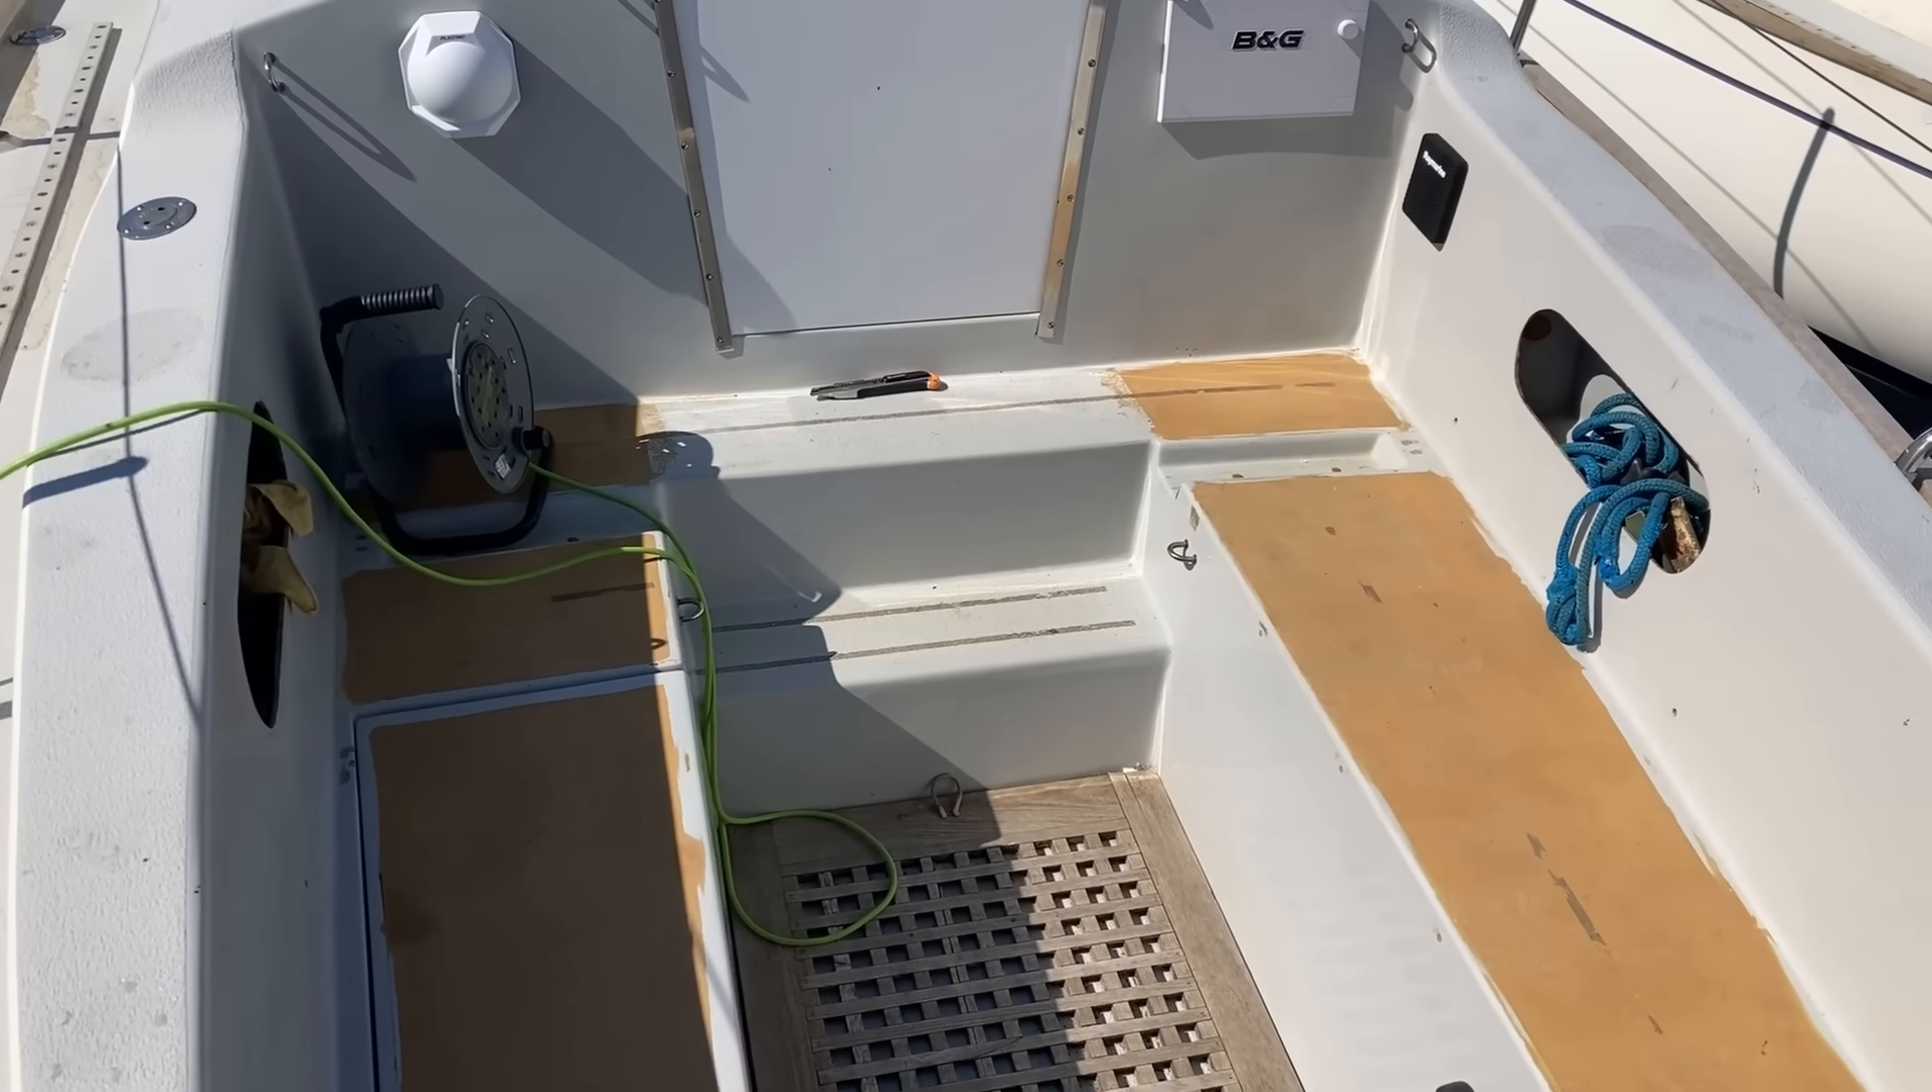You can see we are waiting for some cockpit decking to be put down just to finish that off.